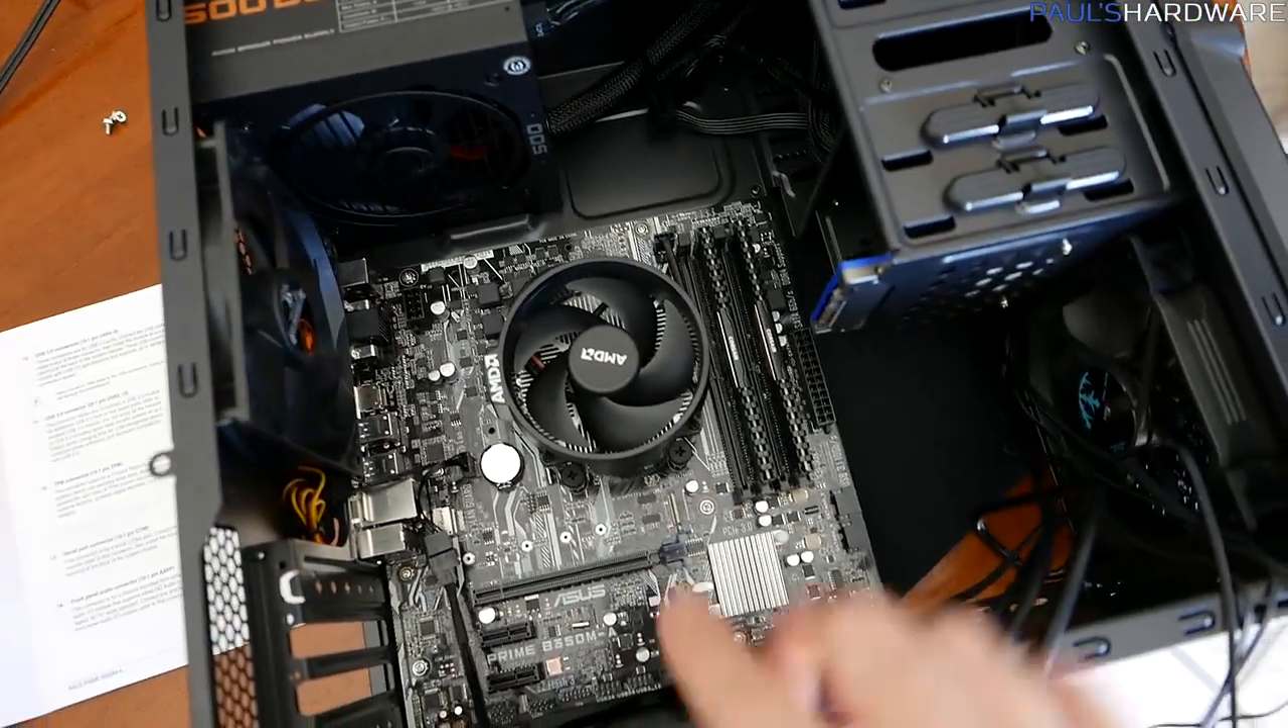So with the motherboard all secured, most of our hardware is actually in the system now, aside from the graphics card, of course.